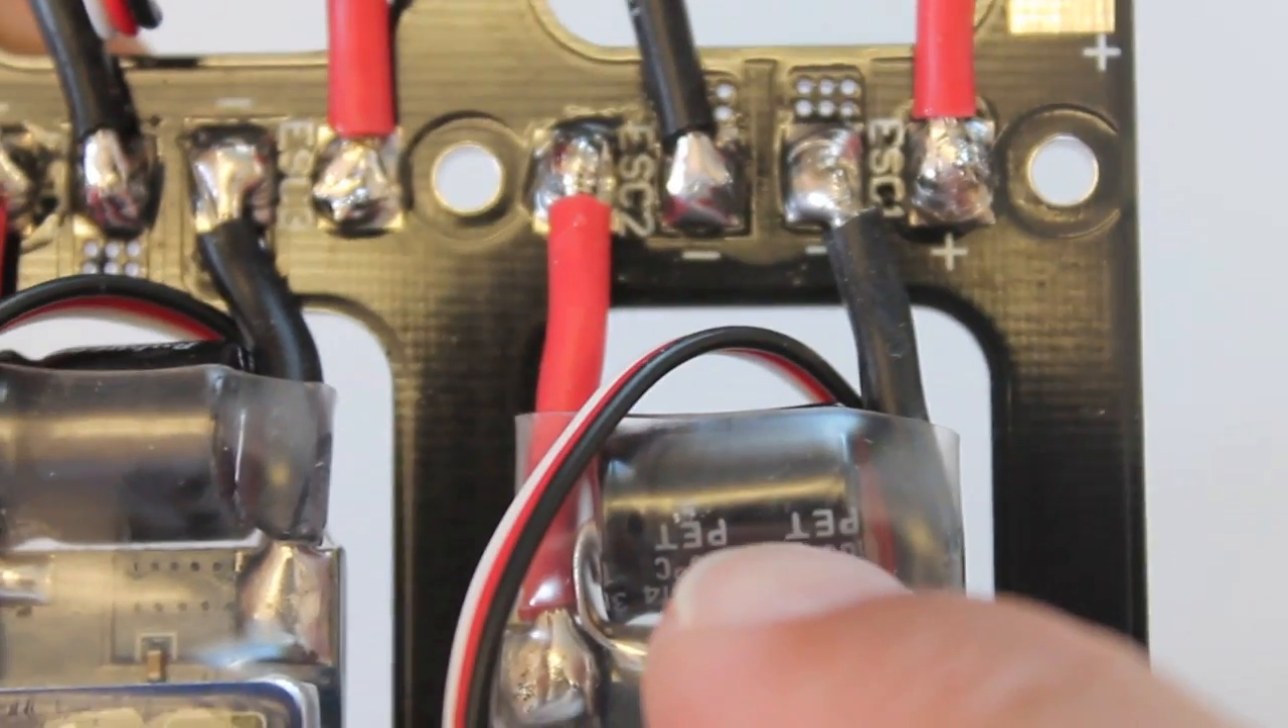It's a little nerve-wracking cutting your ESC leads so short. Our ESCs are now soldered in place.